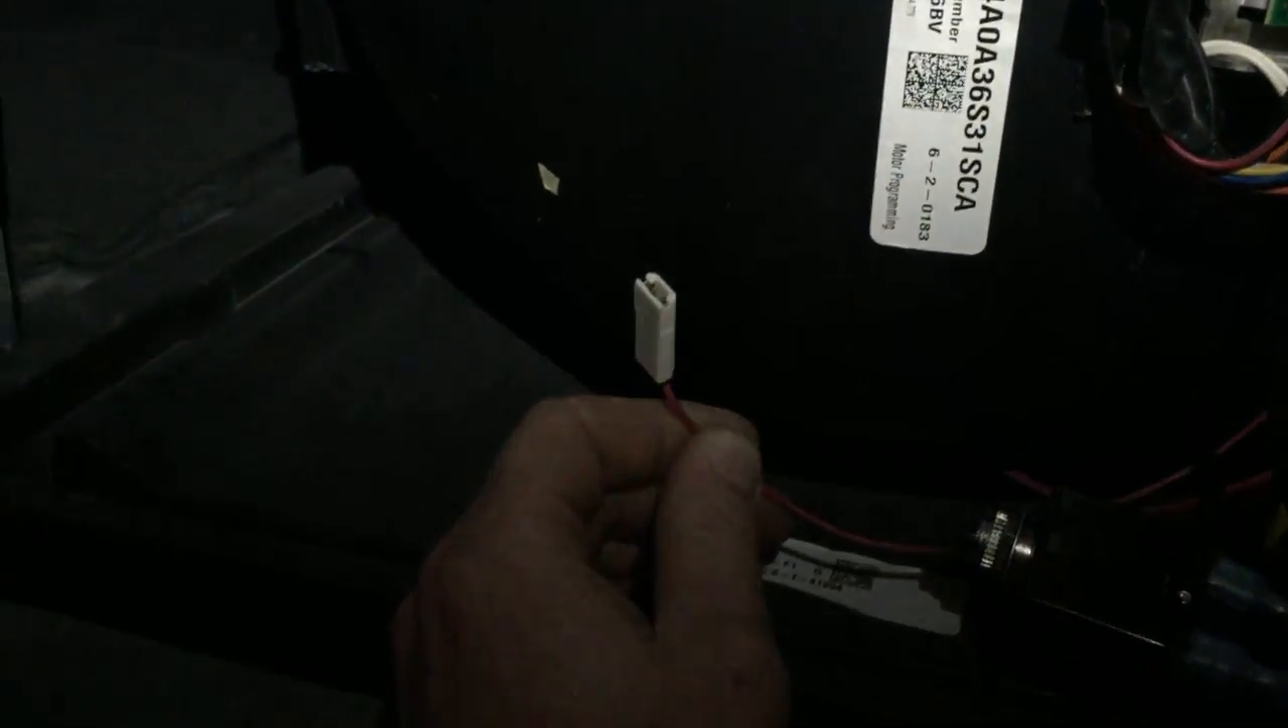This wire, I didn't notice it earlier, but this wire is not connected to anything.